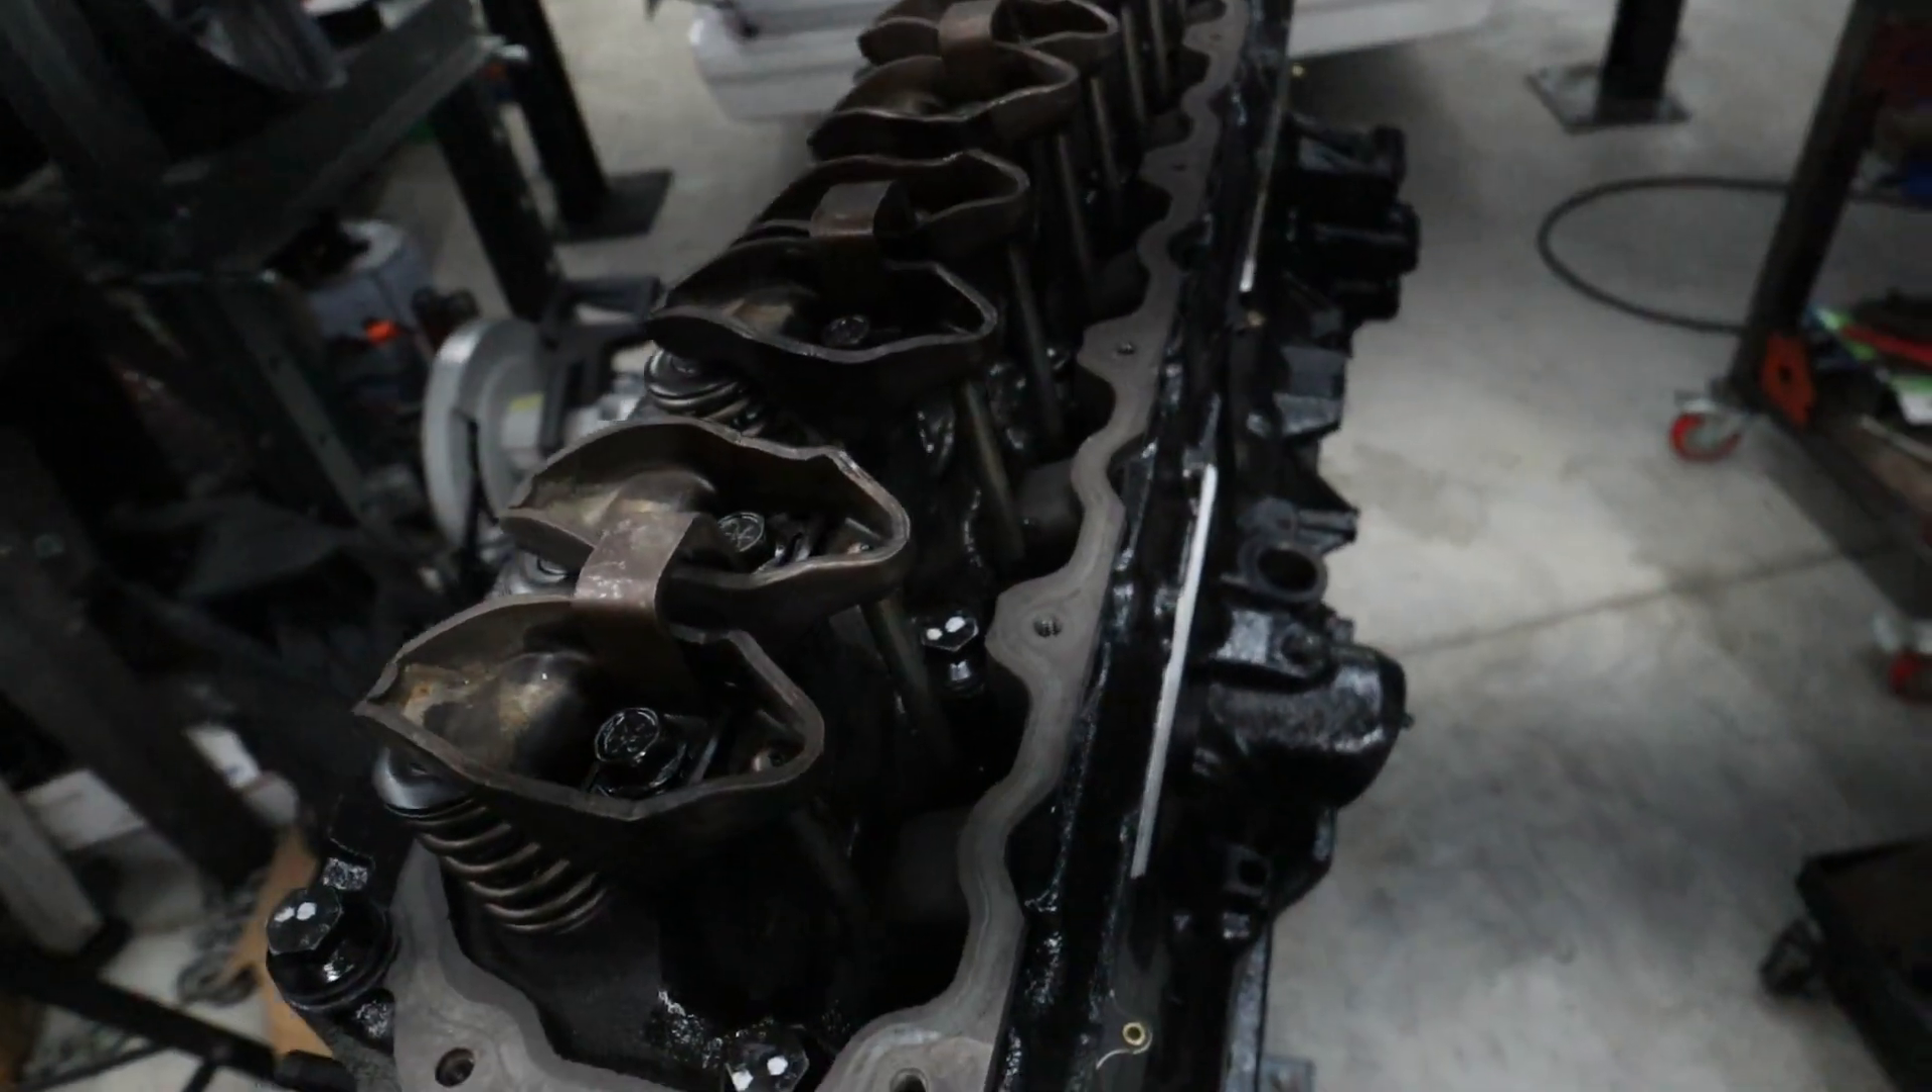All right, so we have the rockers and push rods in.